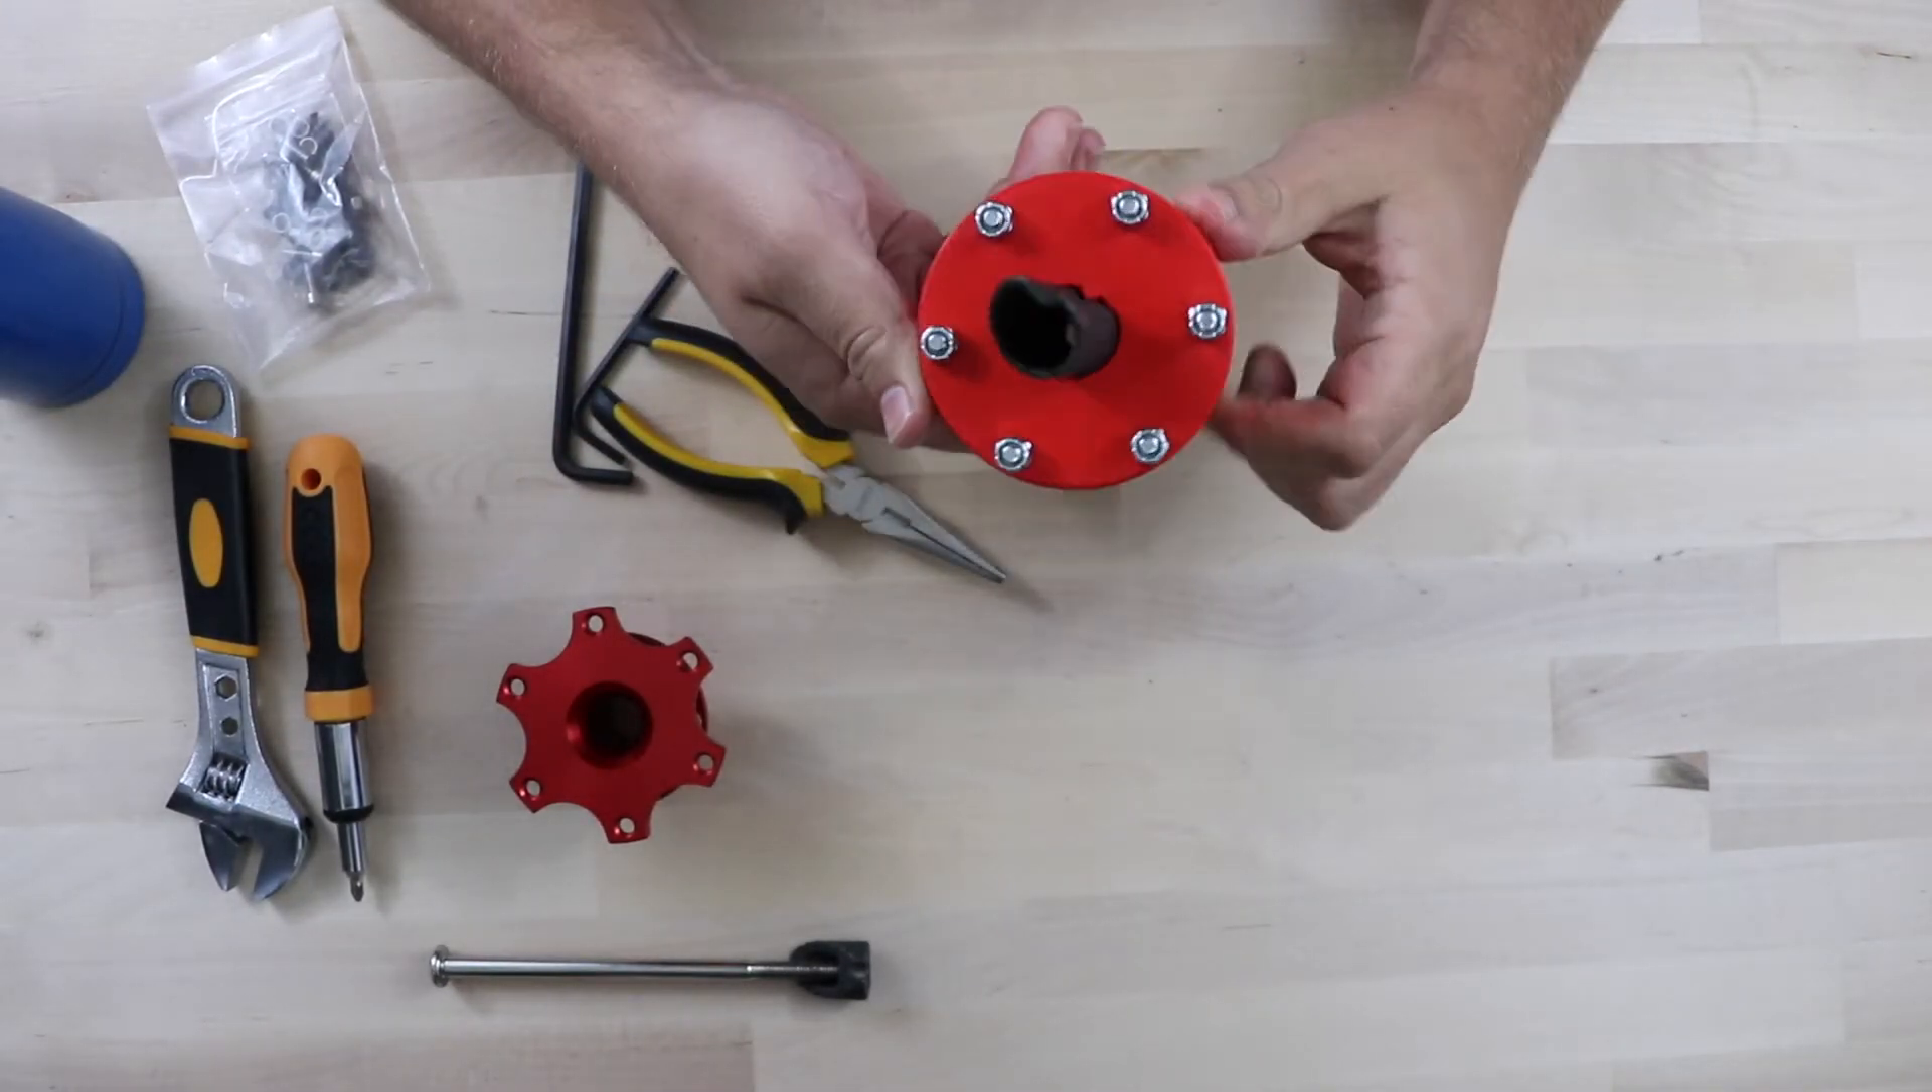Now we've got a full adapter built up.